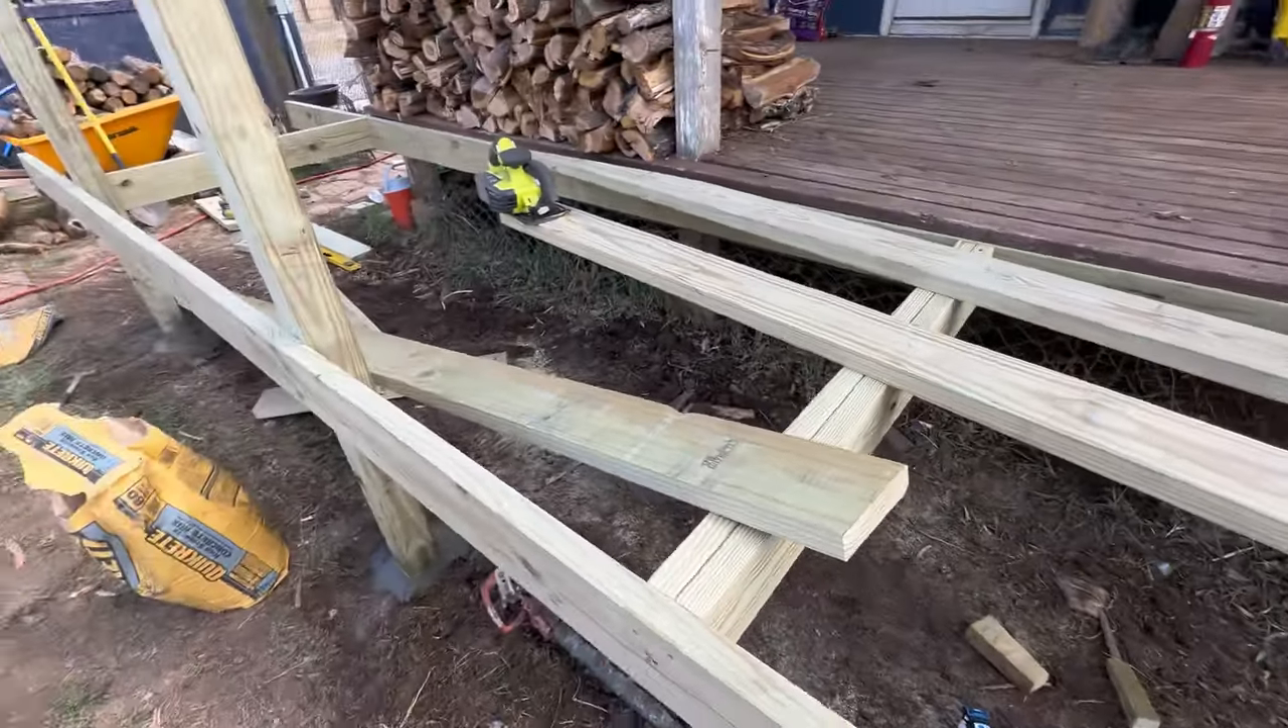And then, this ramp will be just about done. We'll just have to cover it with deck boards all the way up and to the porch.